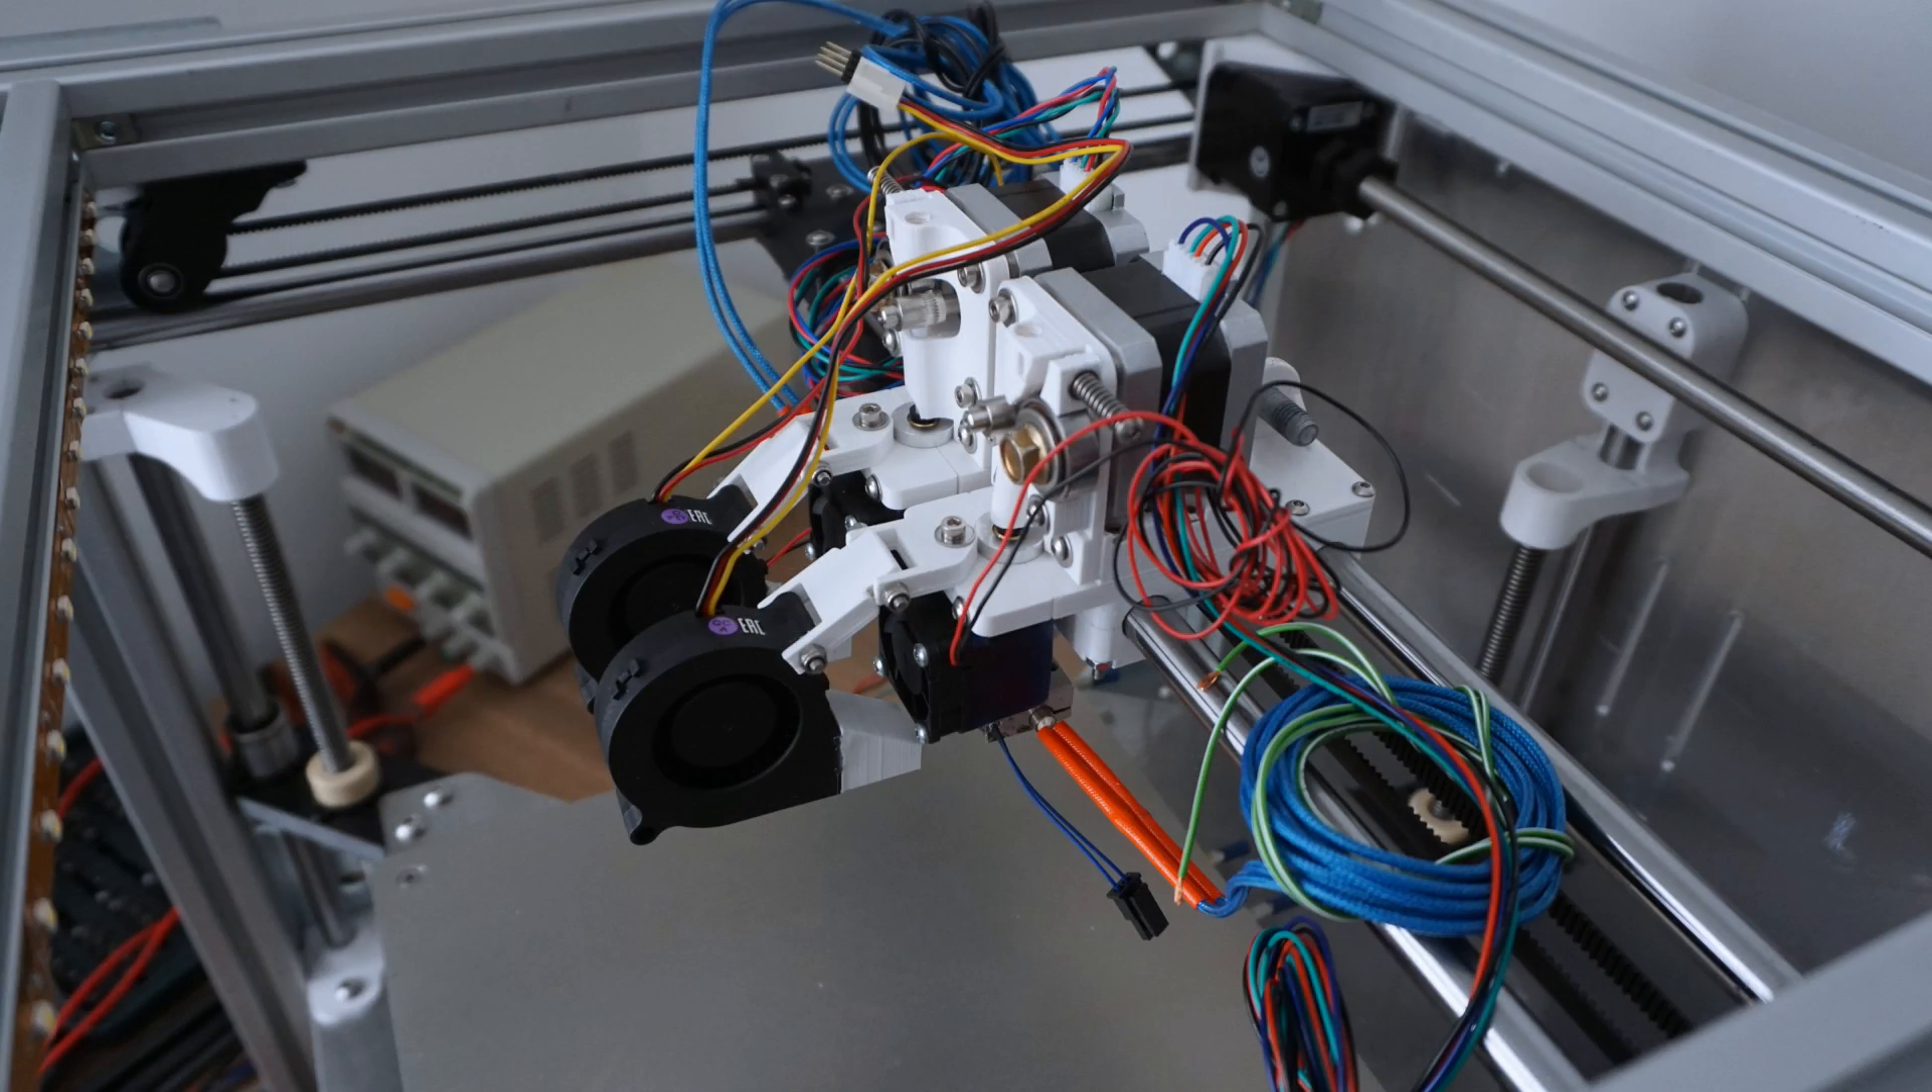Here you can see the nearly finished printheads with the cooling fans as well as all the cables.